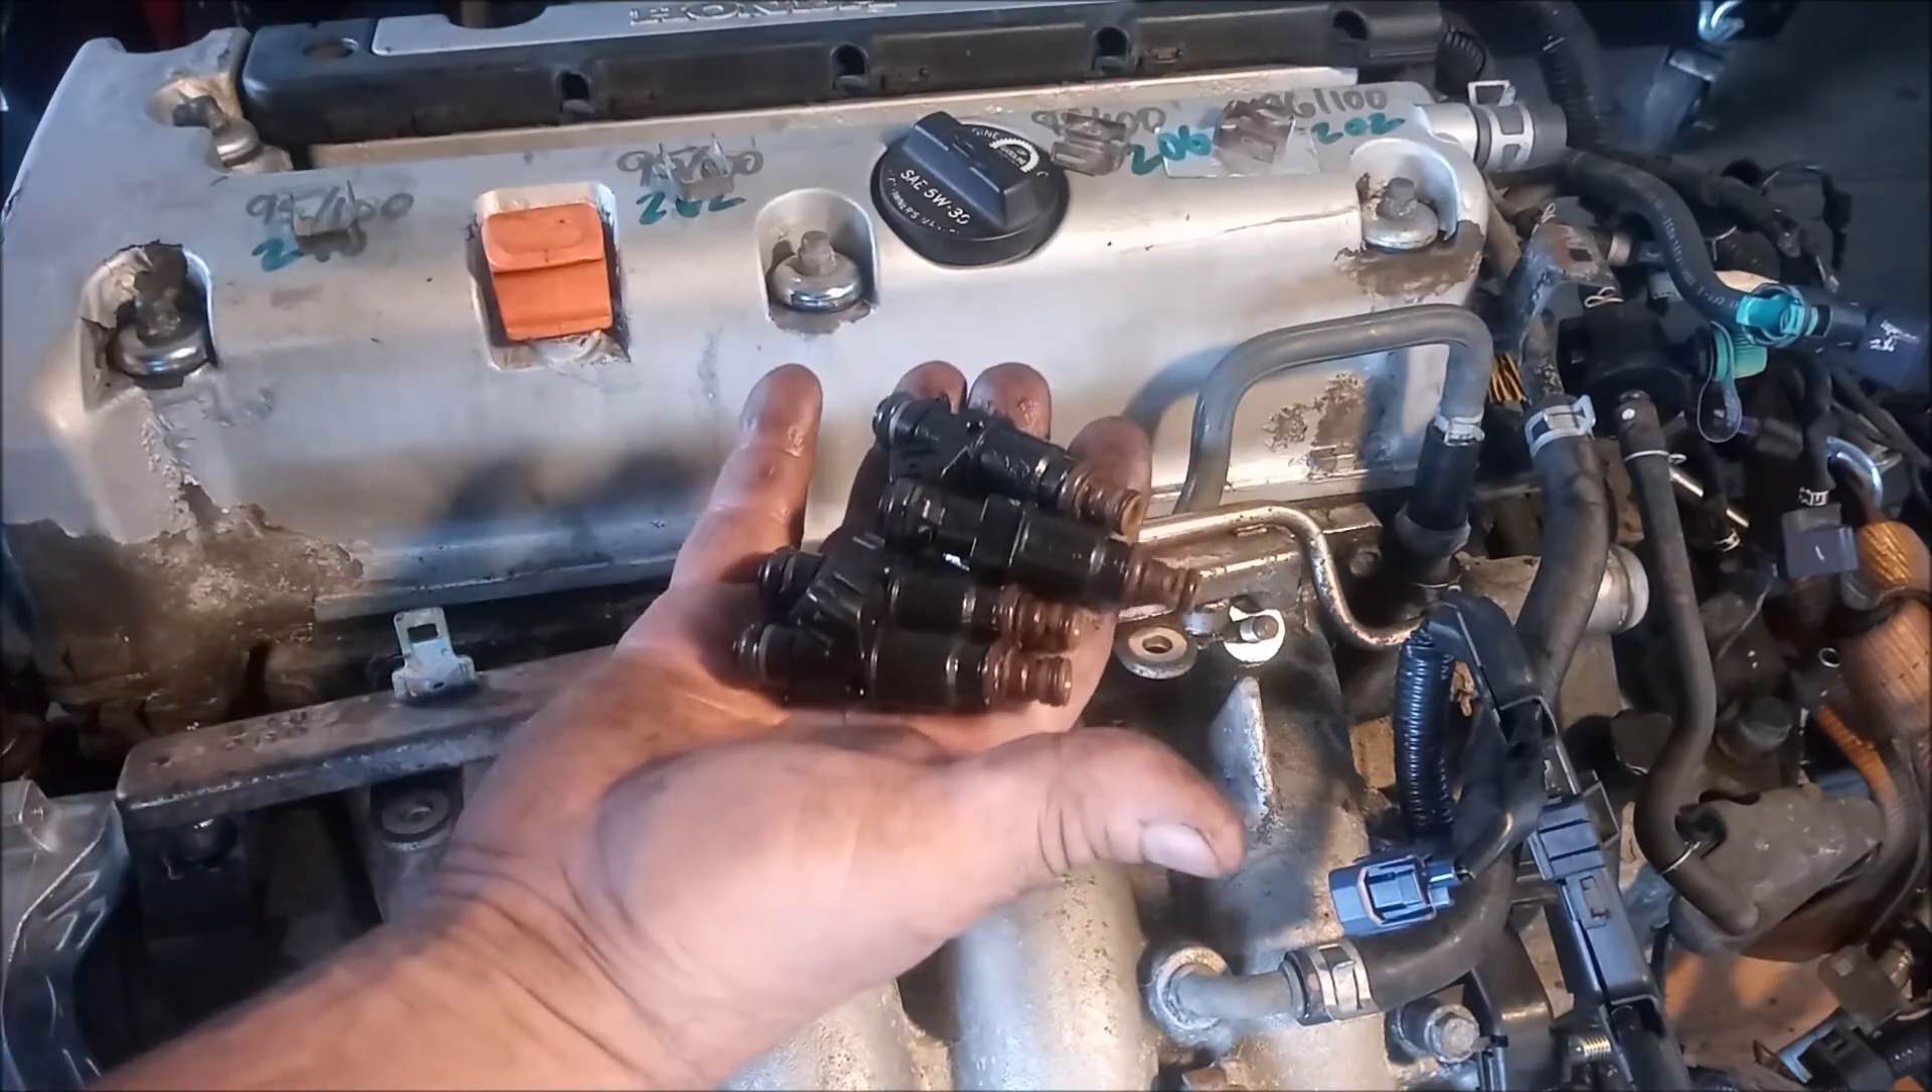And the injectors are all out and they're ready to go to be cleaned.